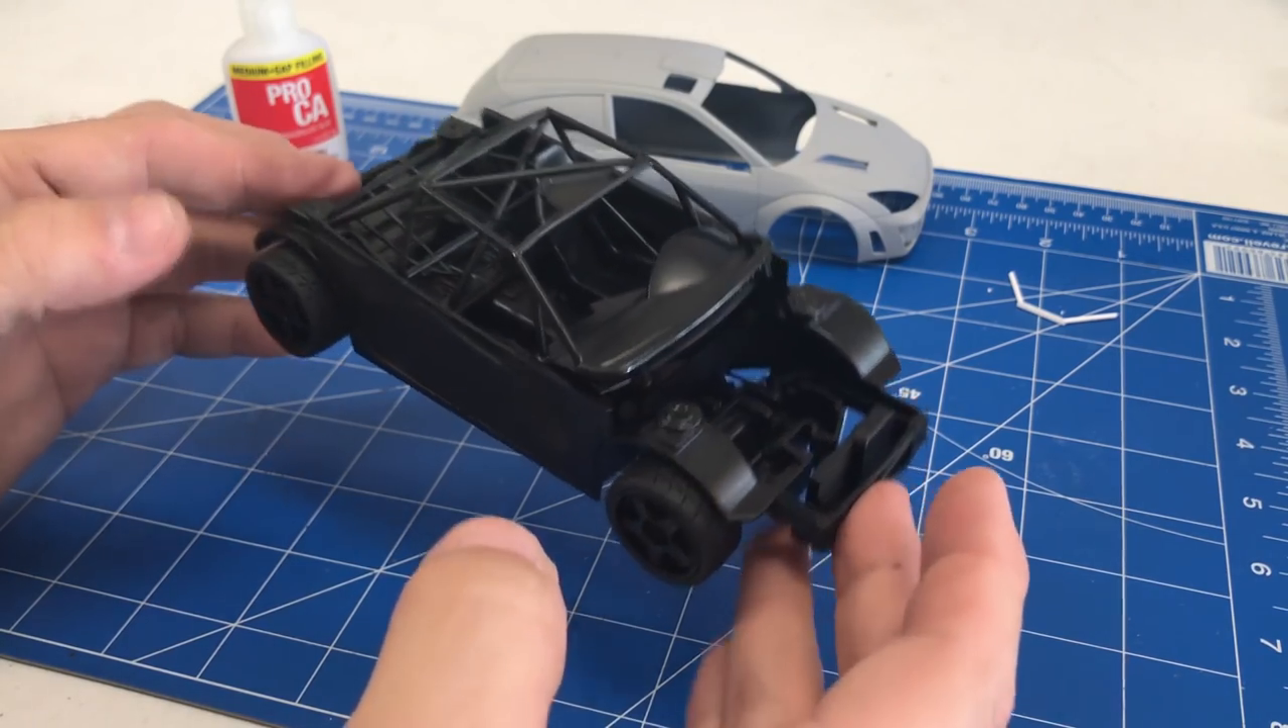We also just temporarily pop the rubber tires on to see how it is.